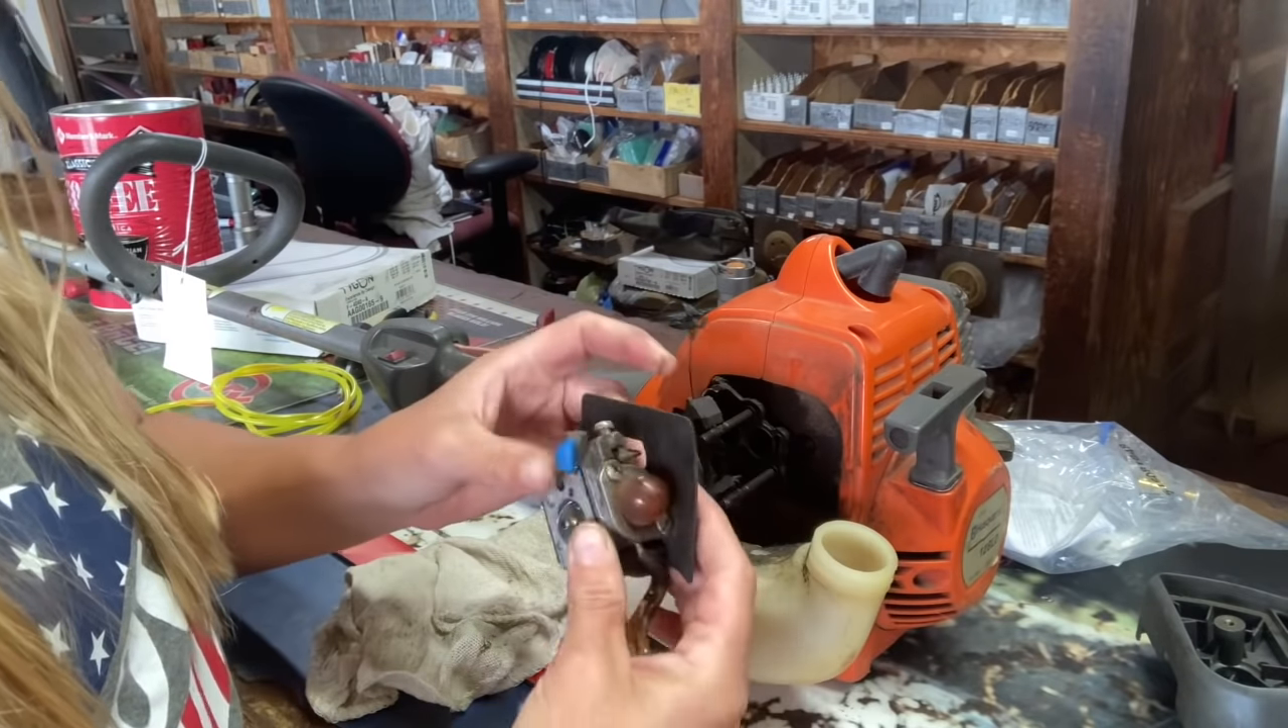Now you have the carburetor off.